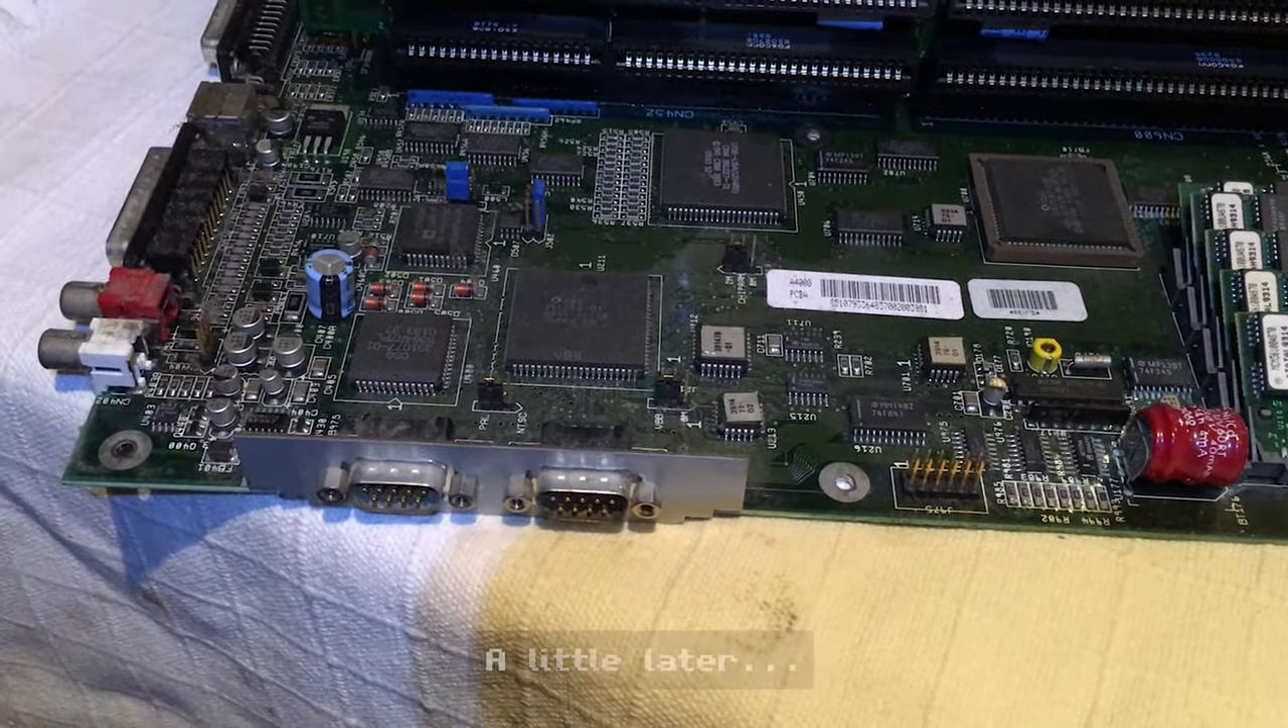I got the motherboard out of the case.